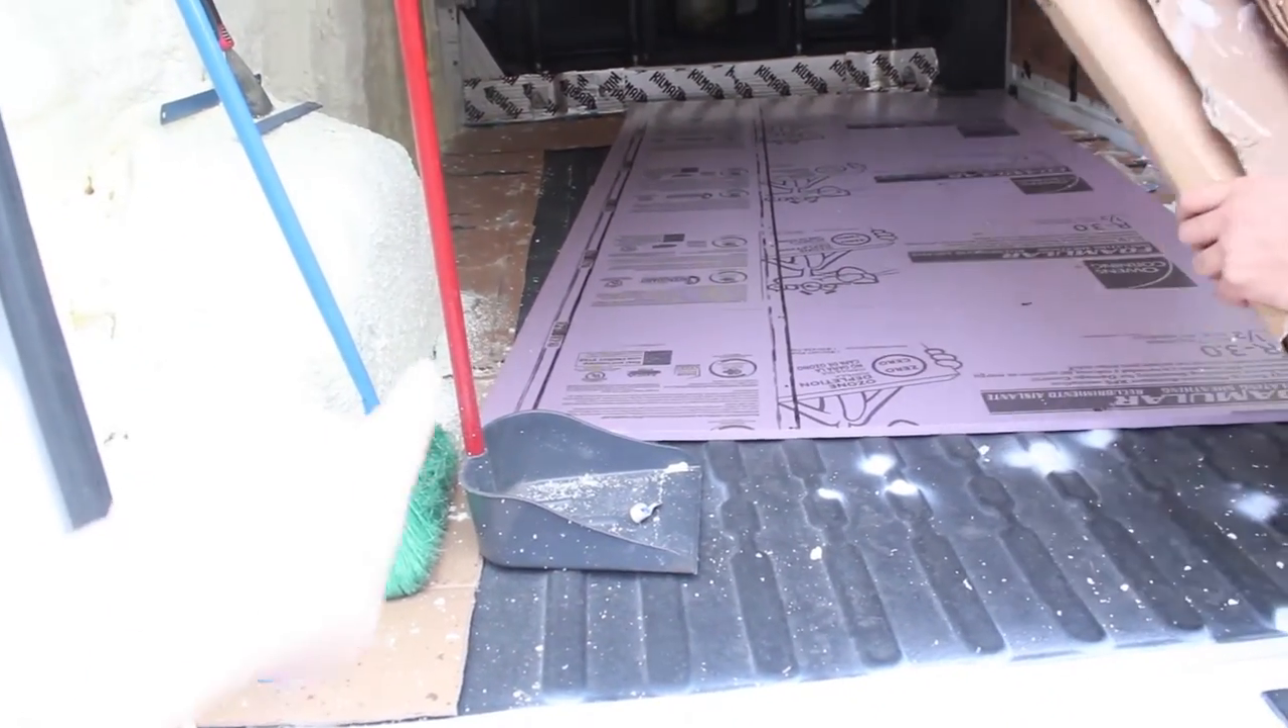We already started on putting down the foam on the bottom.